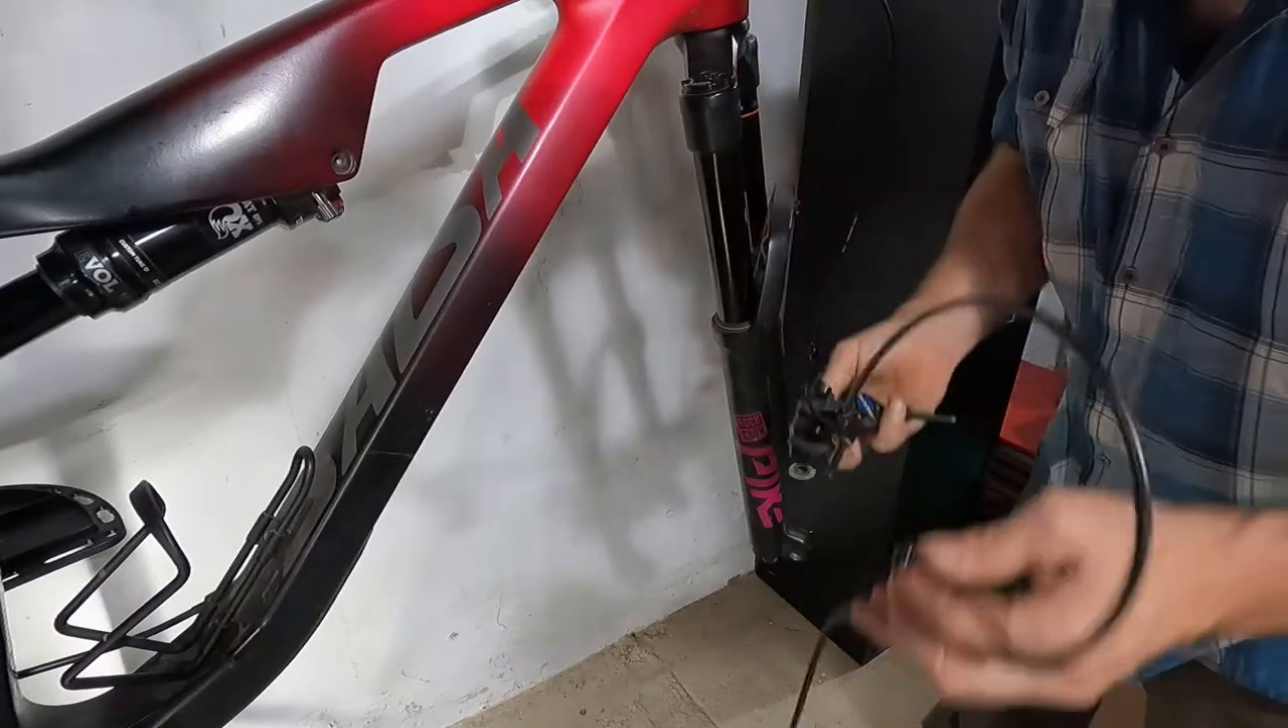So the whole brake is removed from the bike.